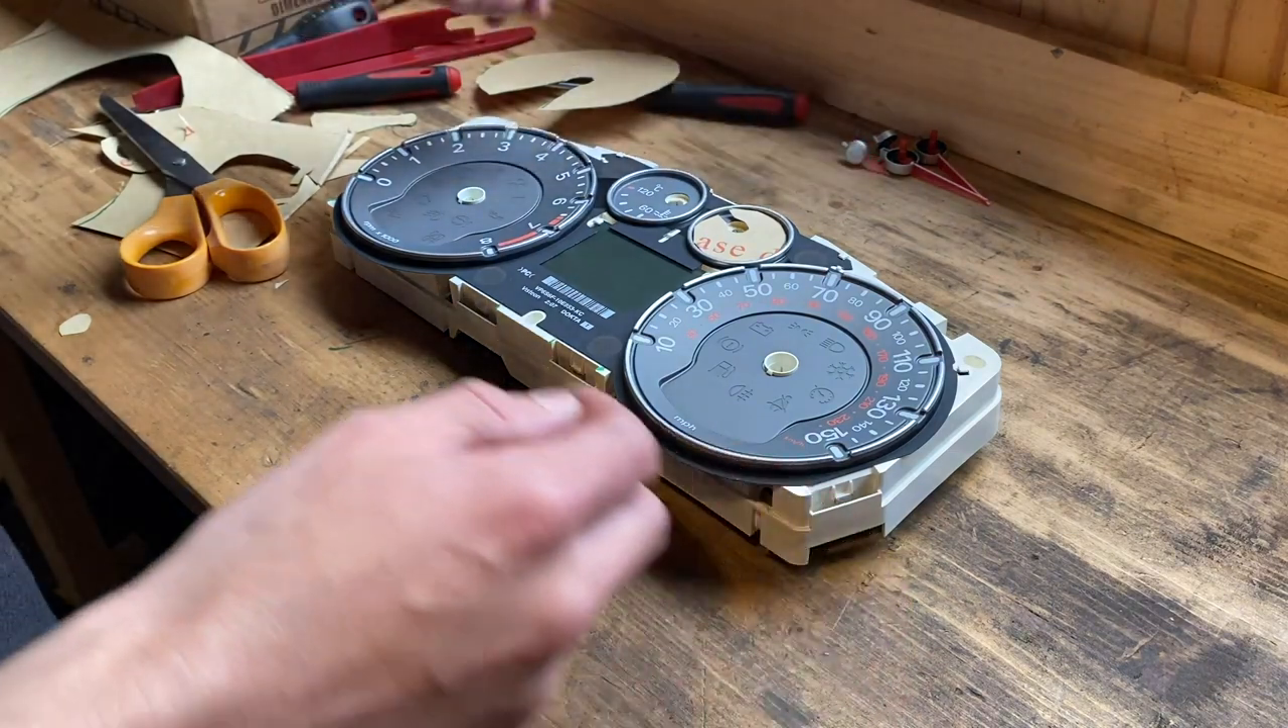So that's all the needles off now we can remove the original clock card.